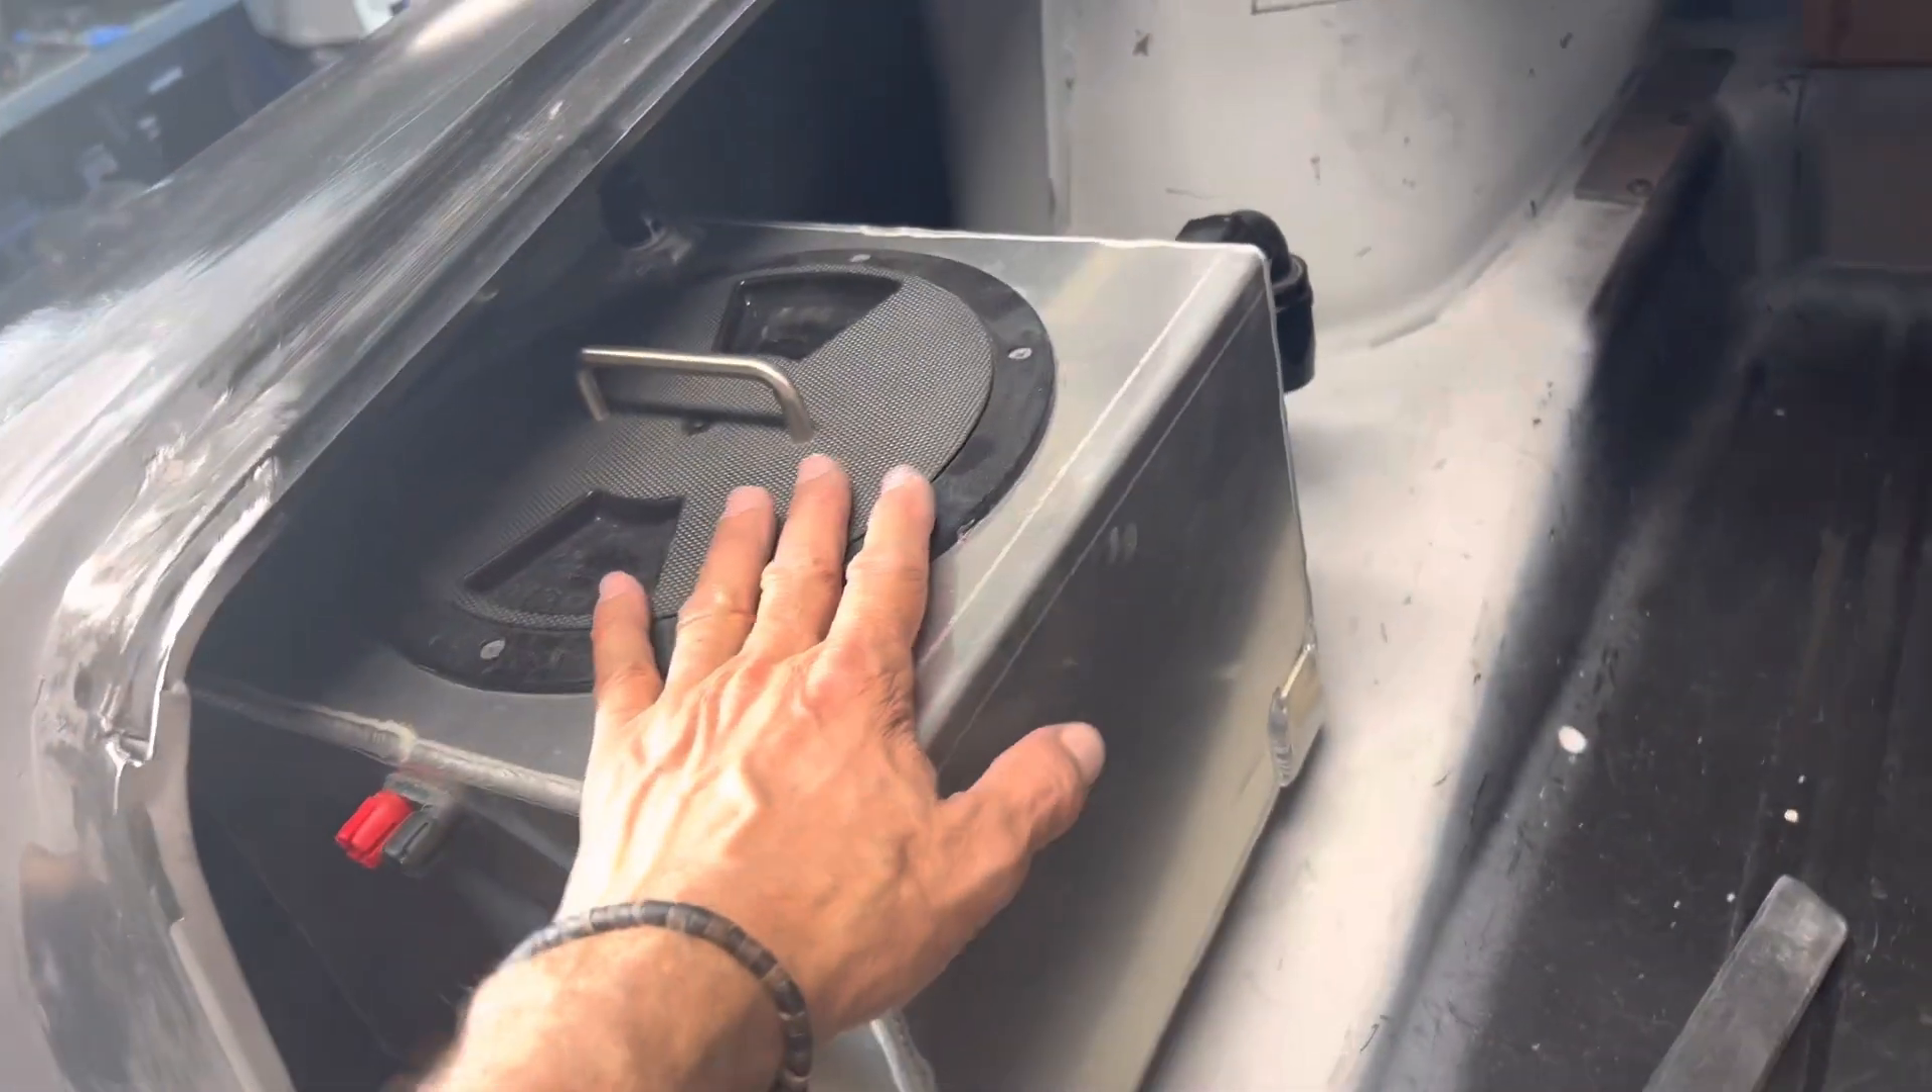I've got the ice water tank, which unfortunately I was not able to tuck all the way behind there, so it's just going to have to stick out.